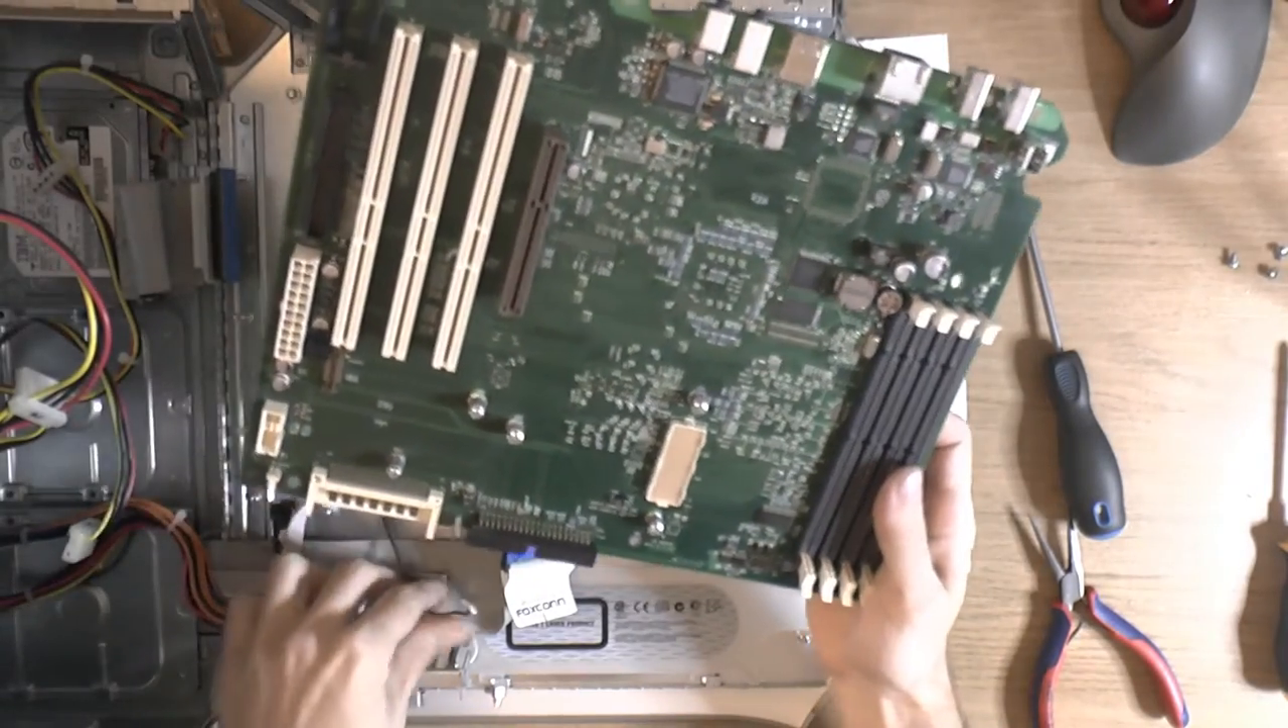So, that's the motherboard then out.